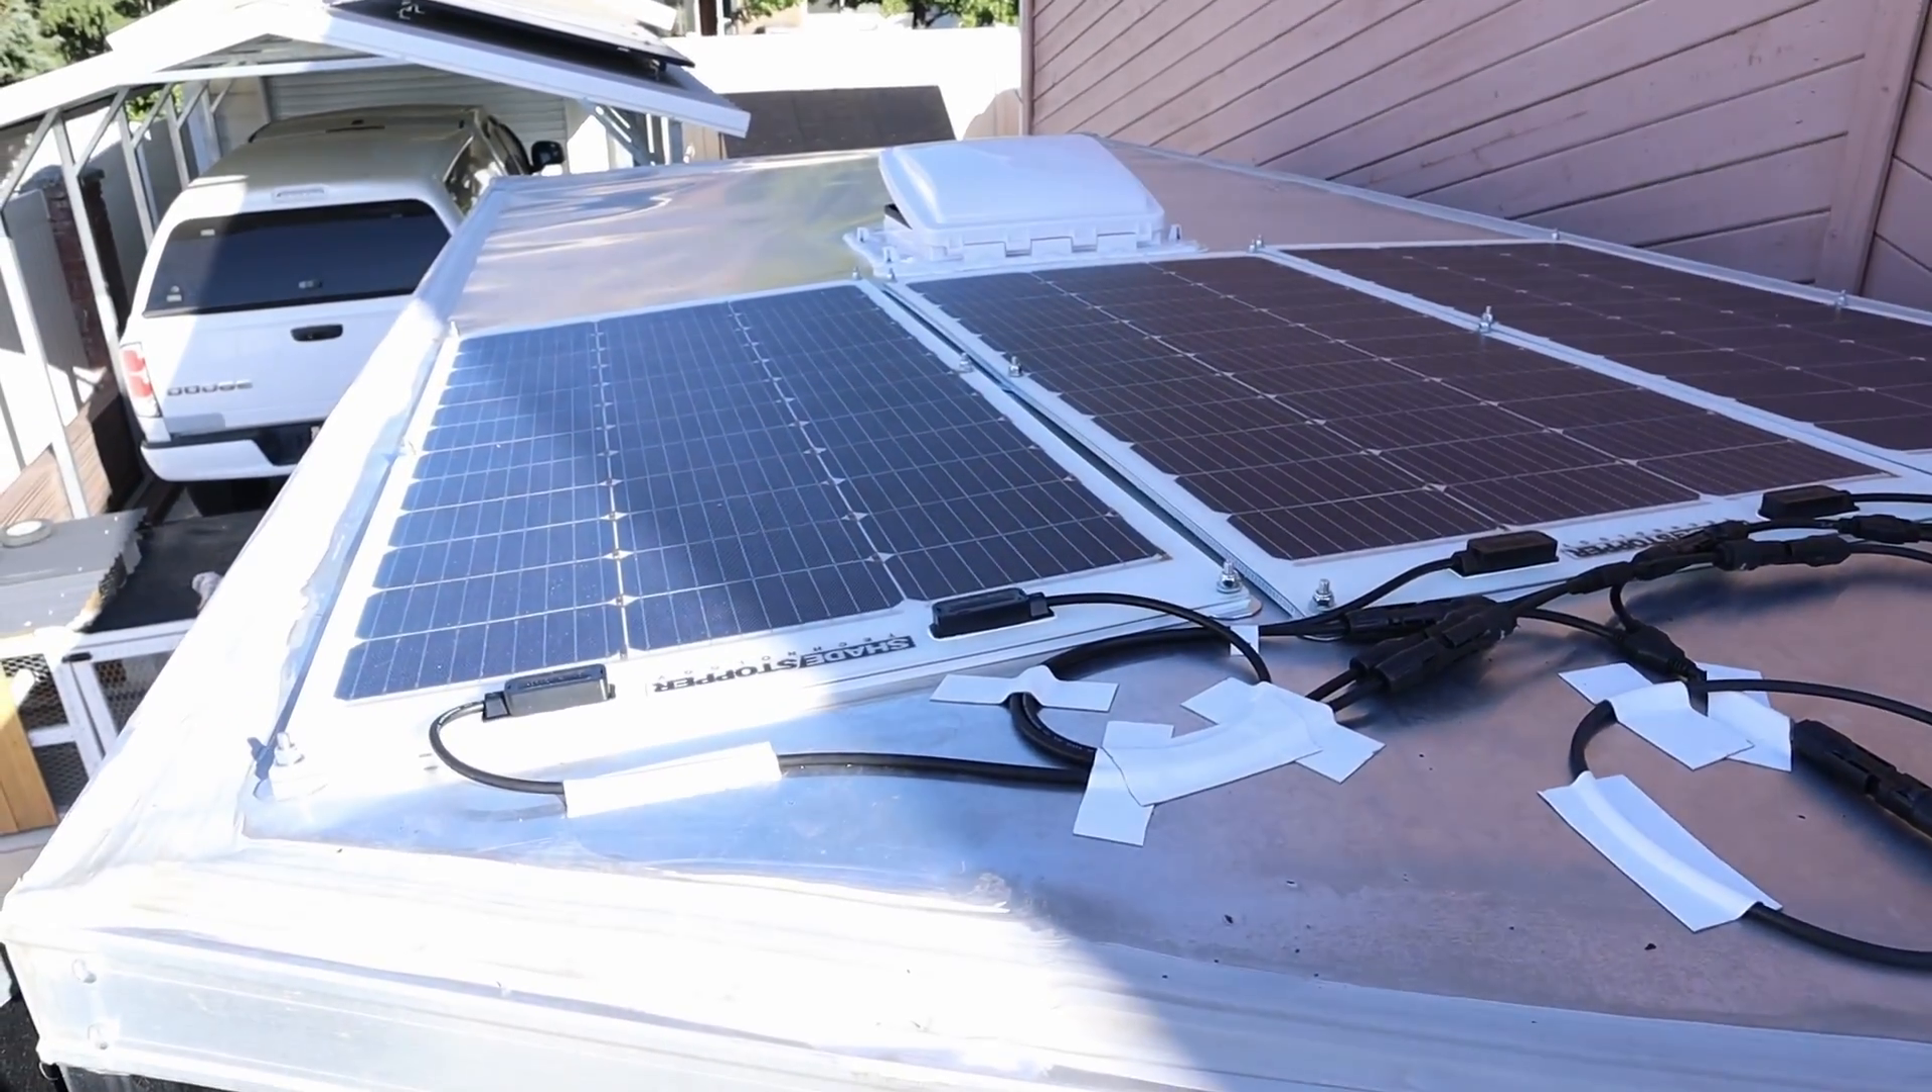All the panels are mounted down. The wiring is completed.